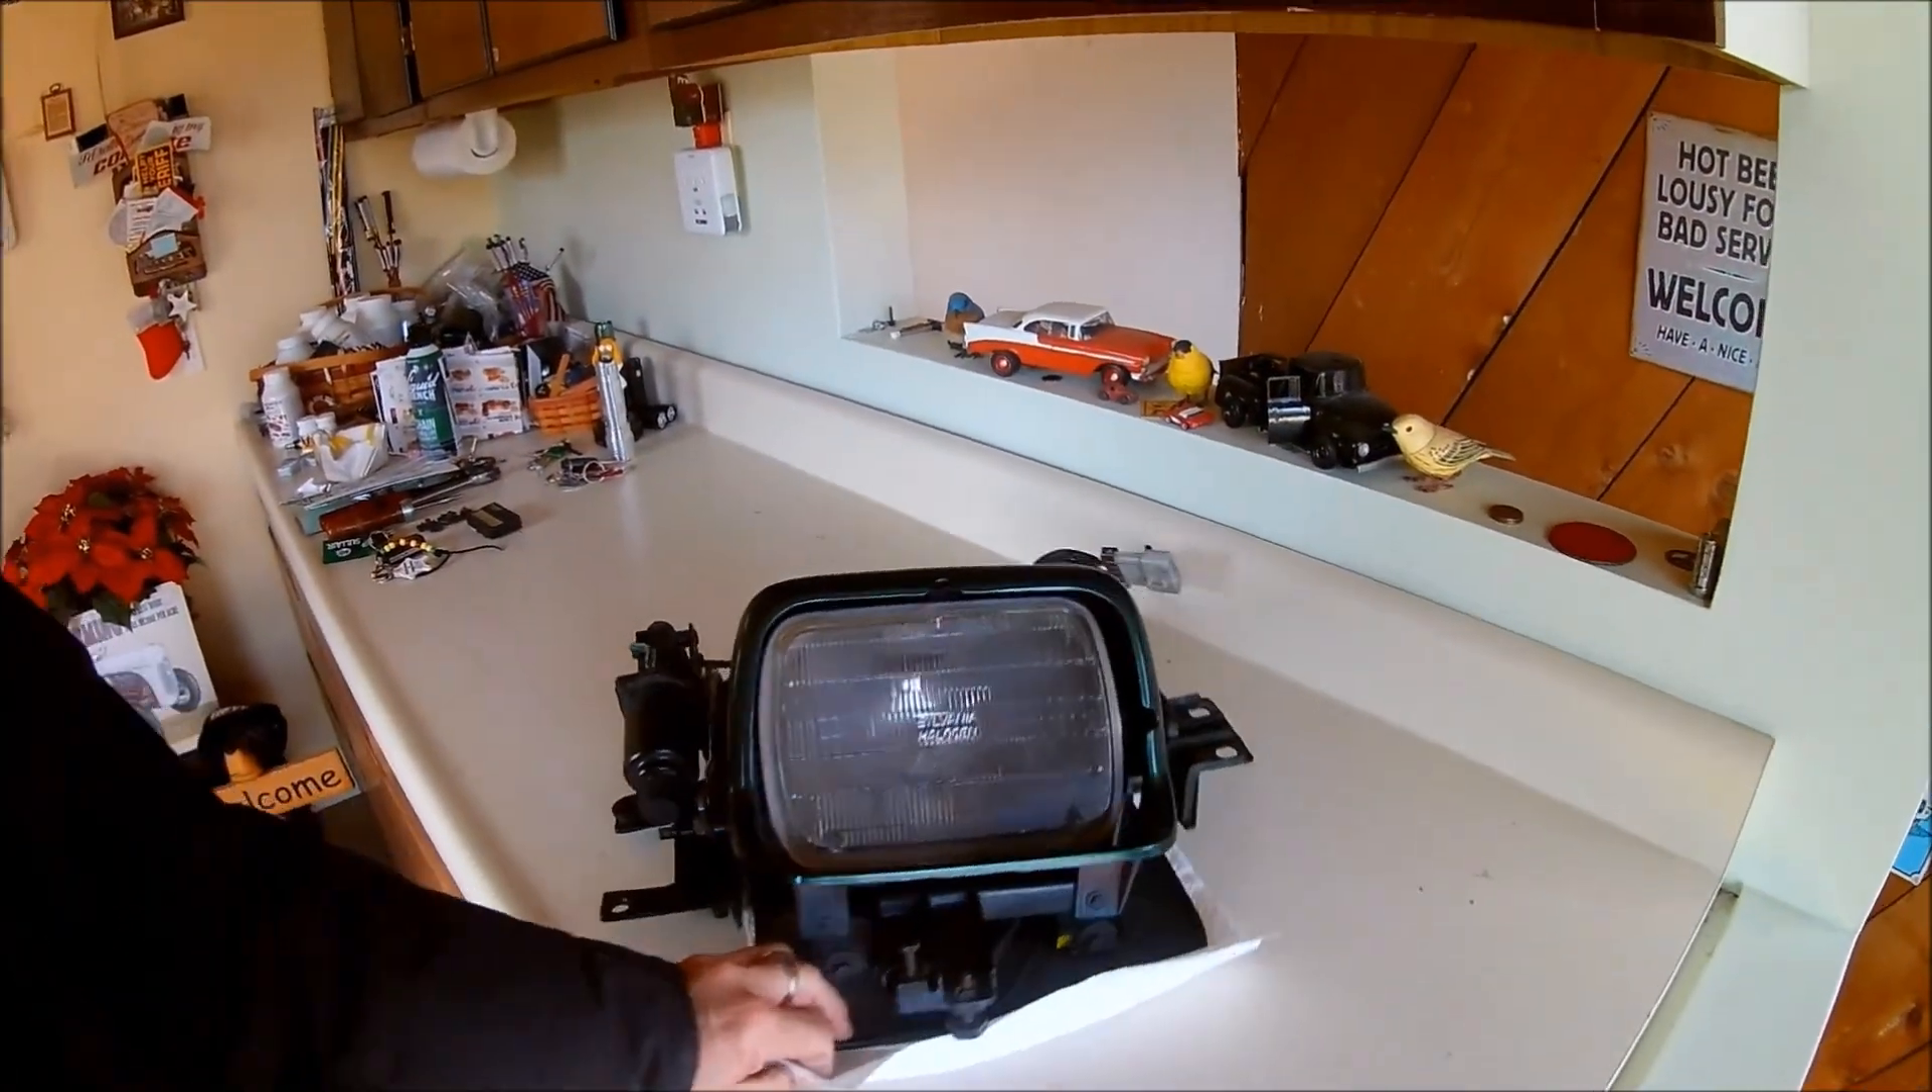I painted this shroud for the headlight and I now have it all bolted back together.